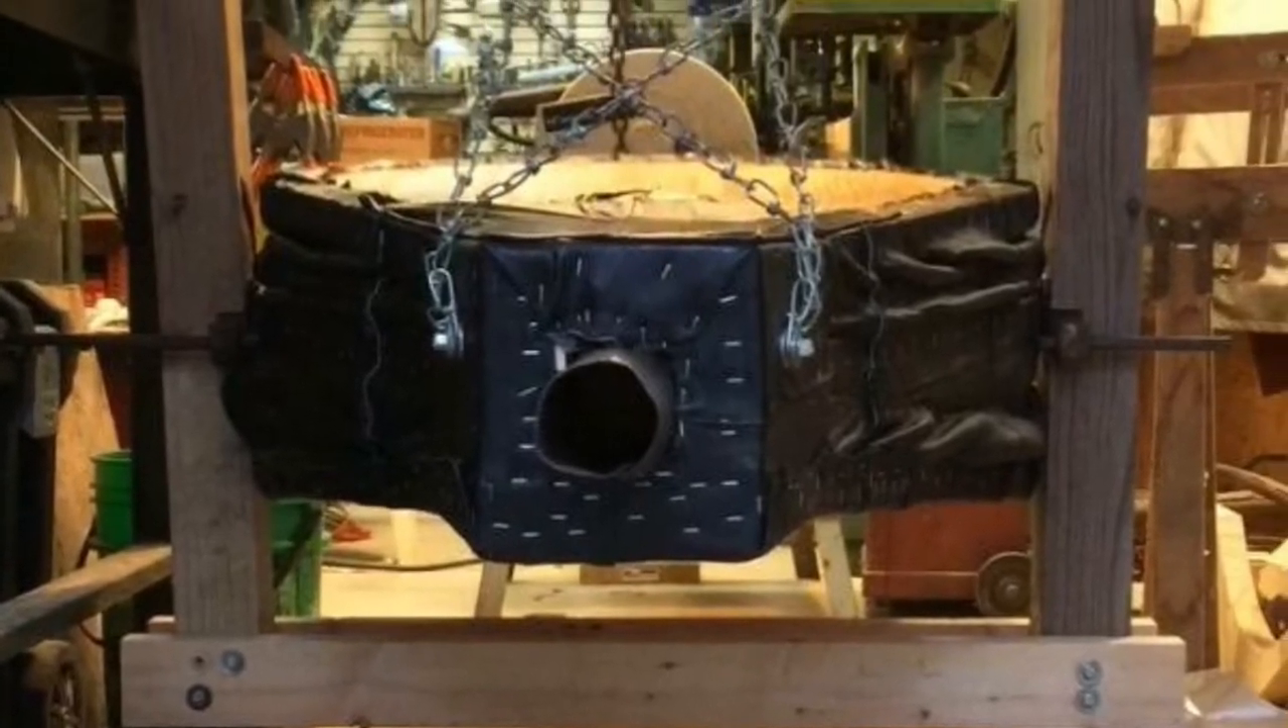I affixed swing chain from the top of the post to the front of the bellows to keep them level.